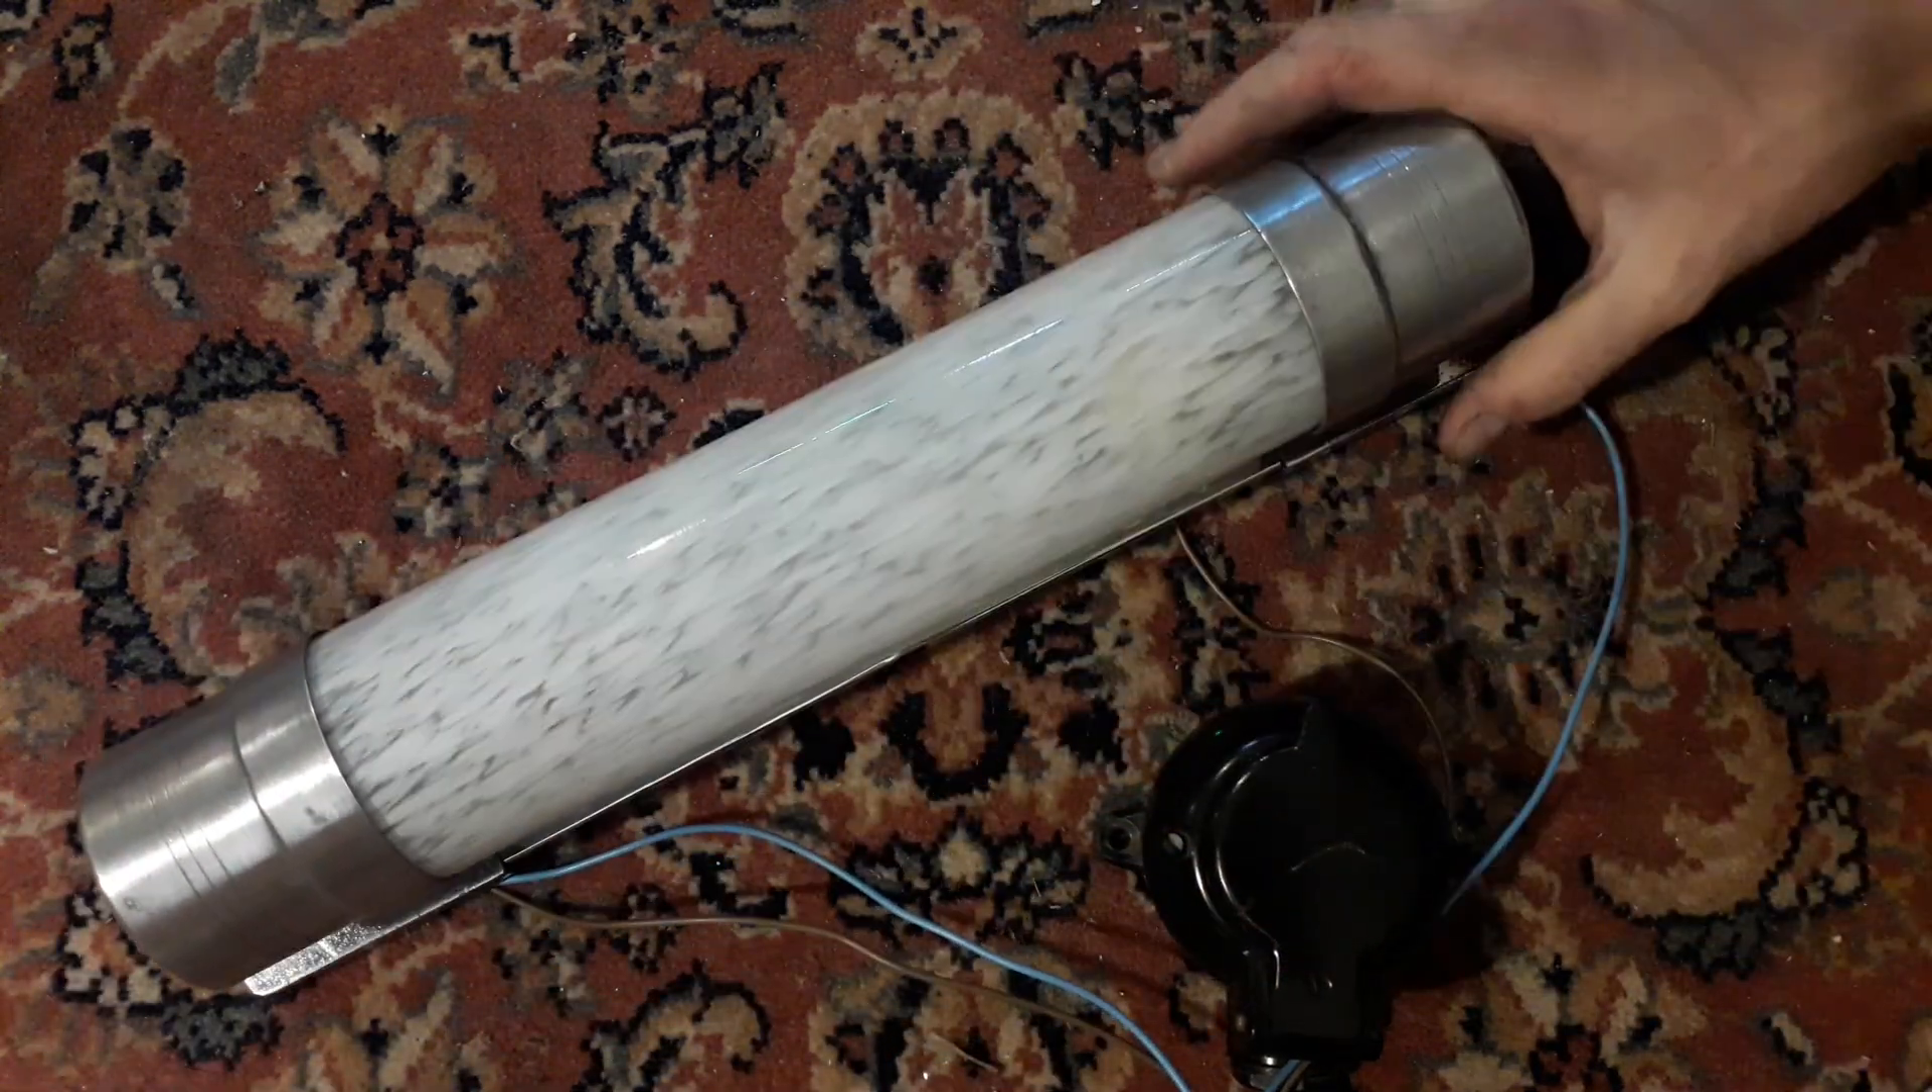Et voilà on a le luminaire qui est monté.